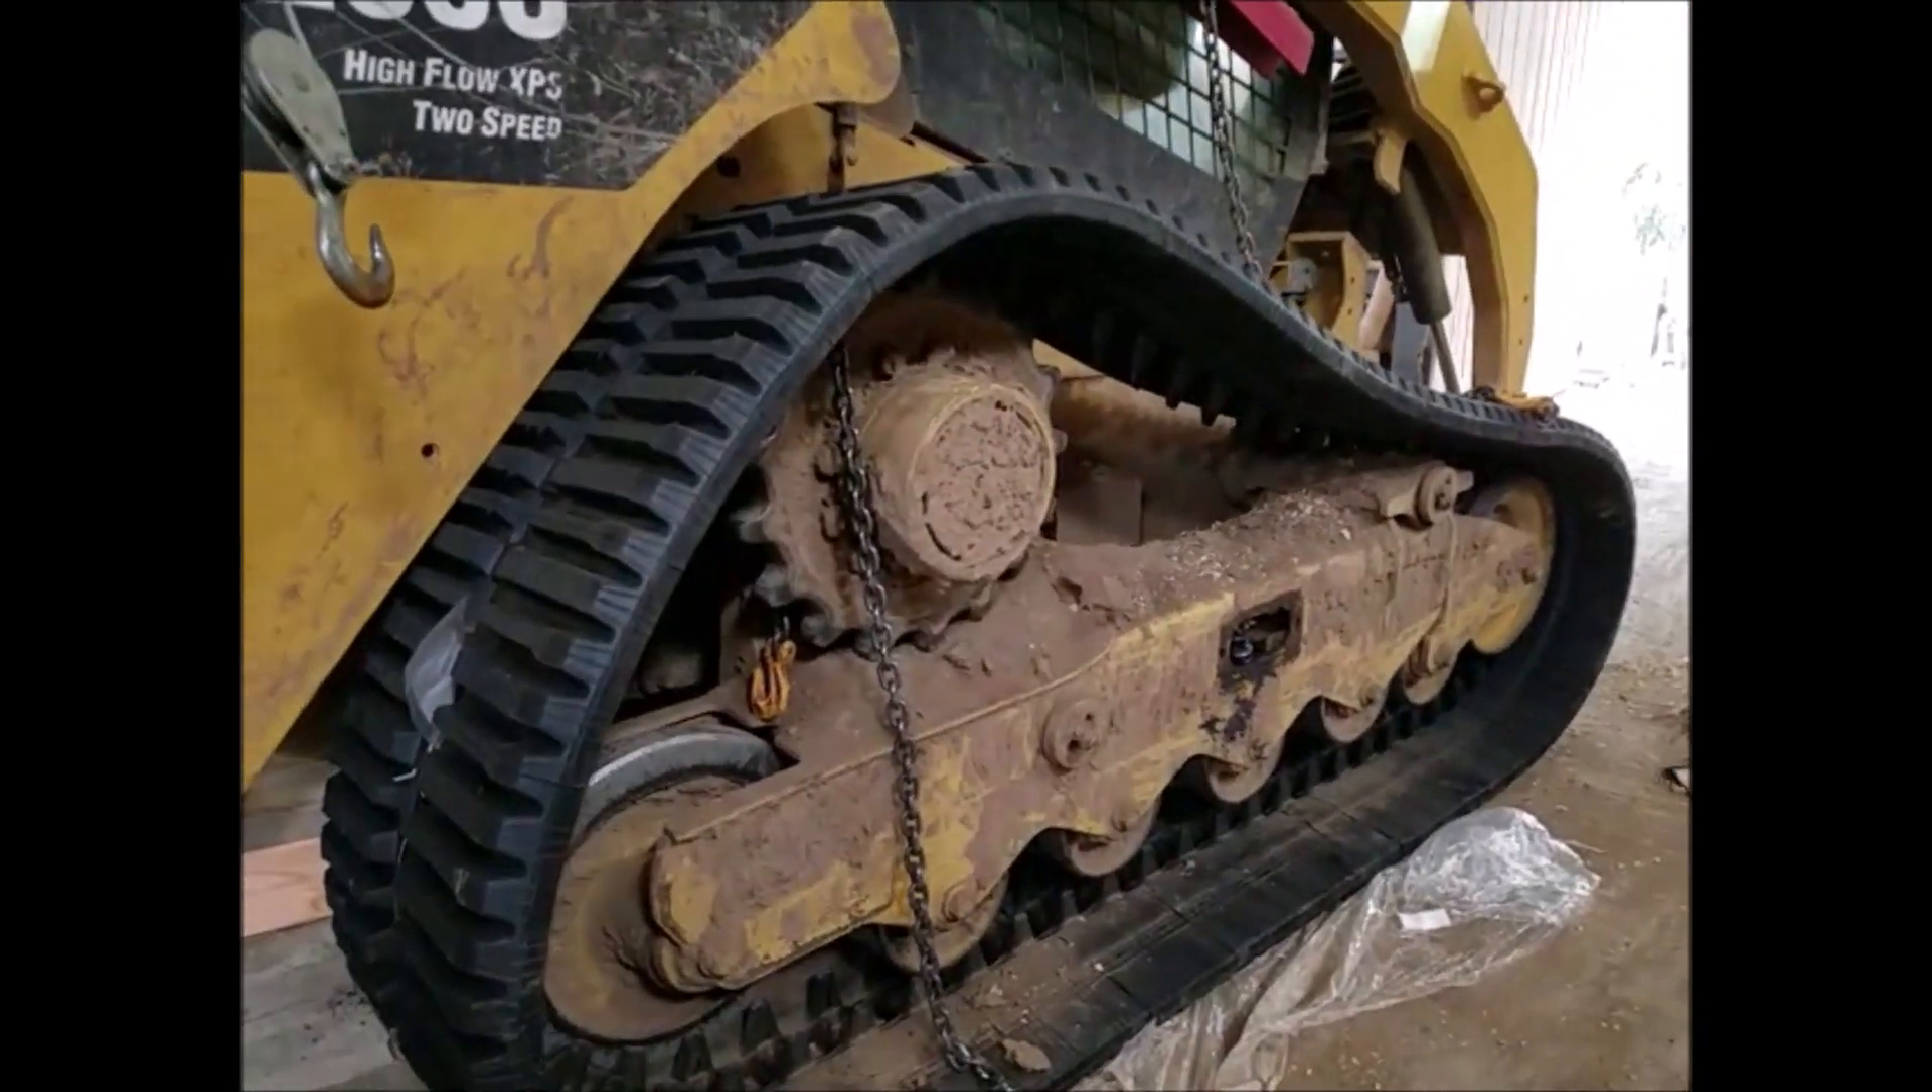Okay, I got the track mostly on.